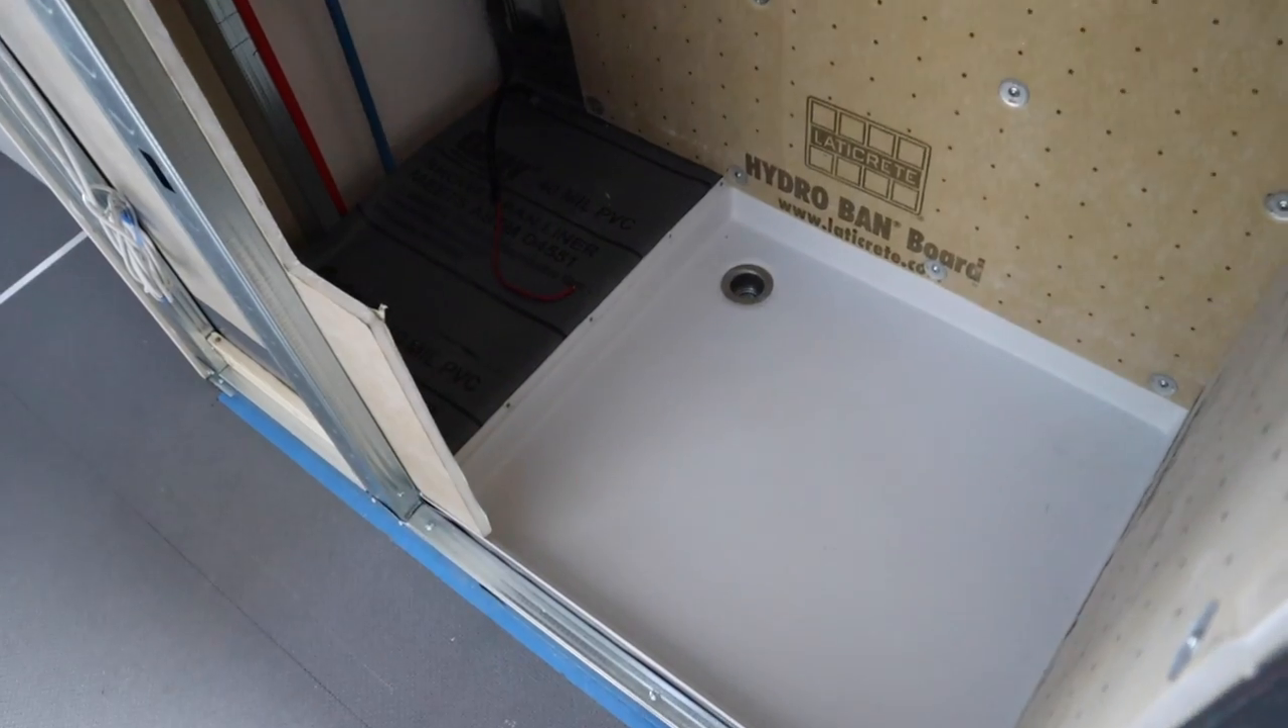And then I got my shower pan down in here.